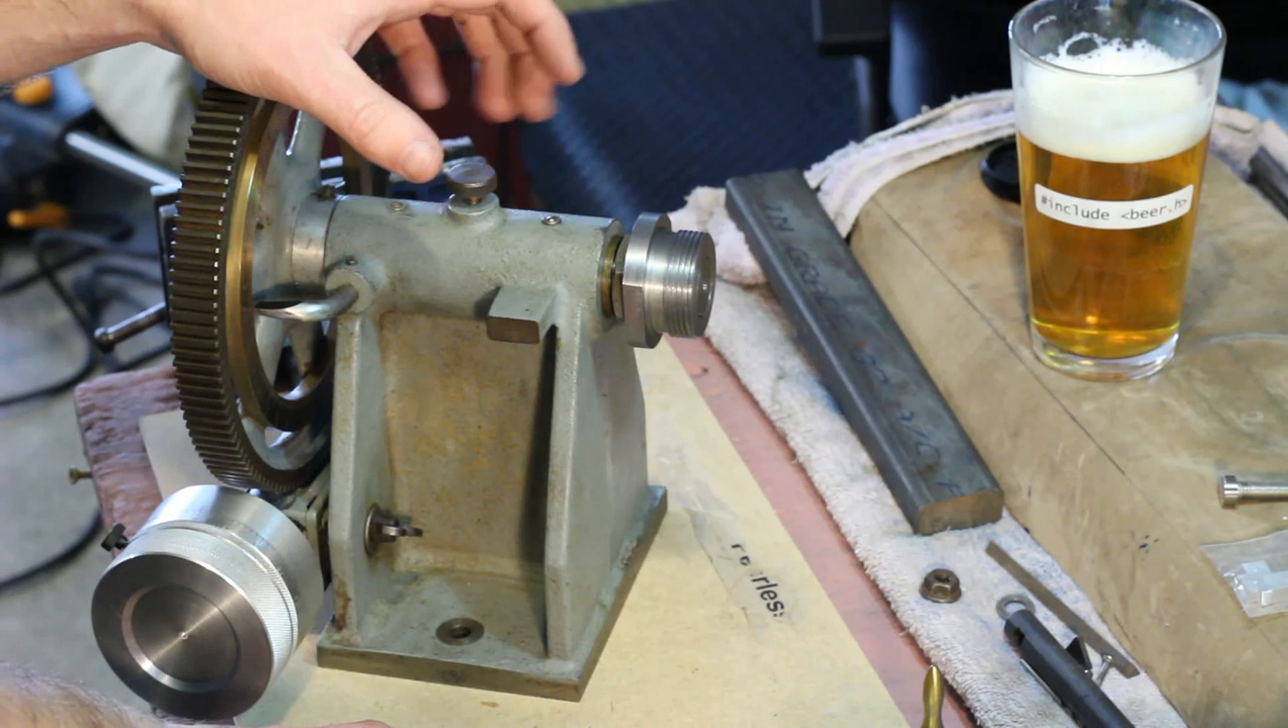First and foremost you can see I've got a spindle adapter on the front here.